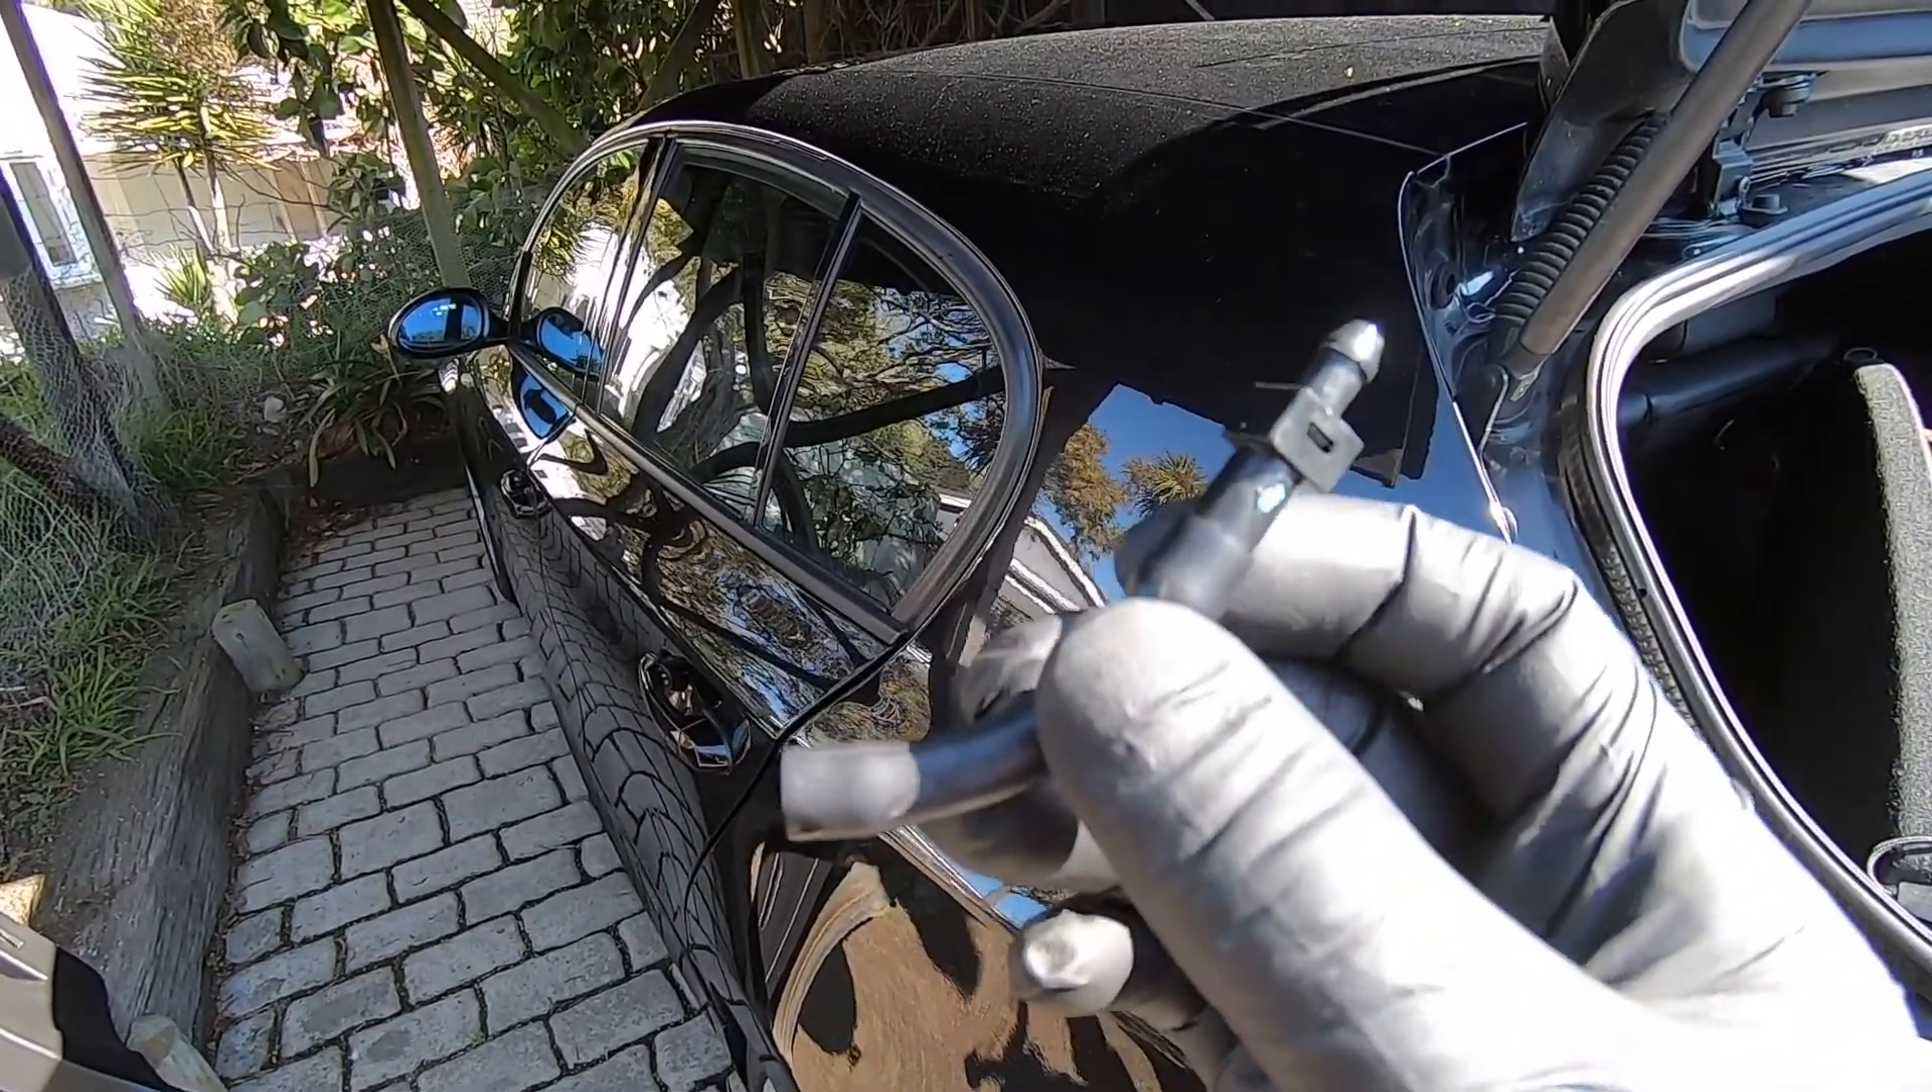So as you can see, I've got that small section of hose removed here along with the non-return valve.